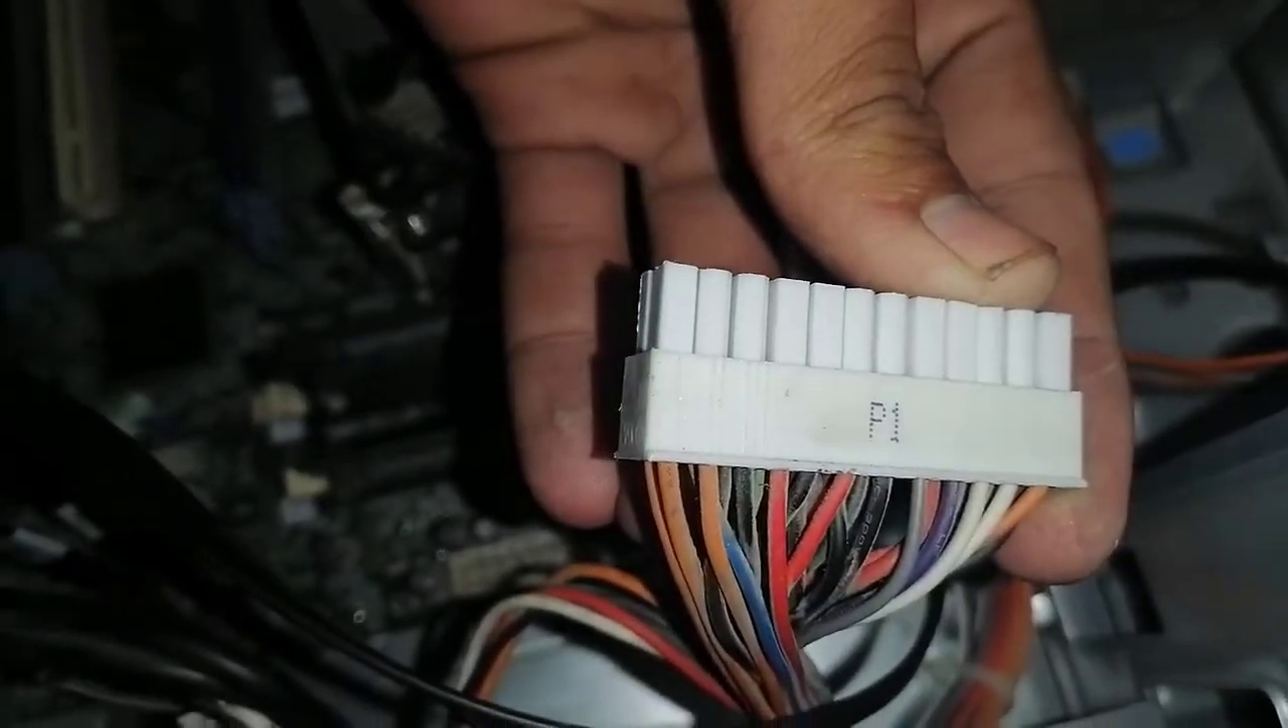यह P1 cable है P1 cable हमने अपनी unplugged कर दी है।